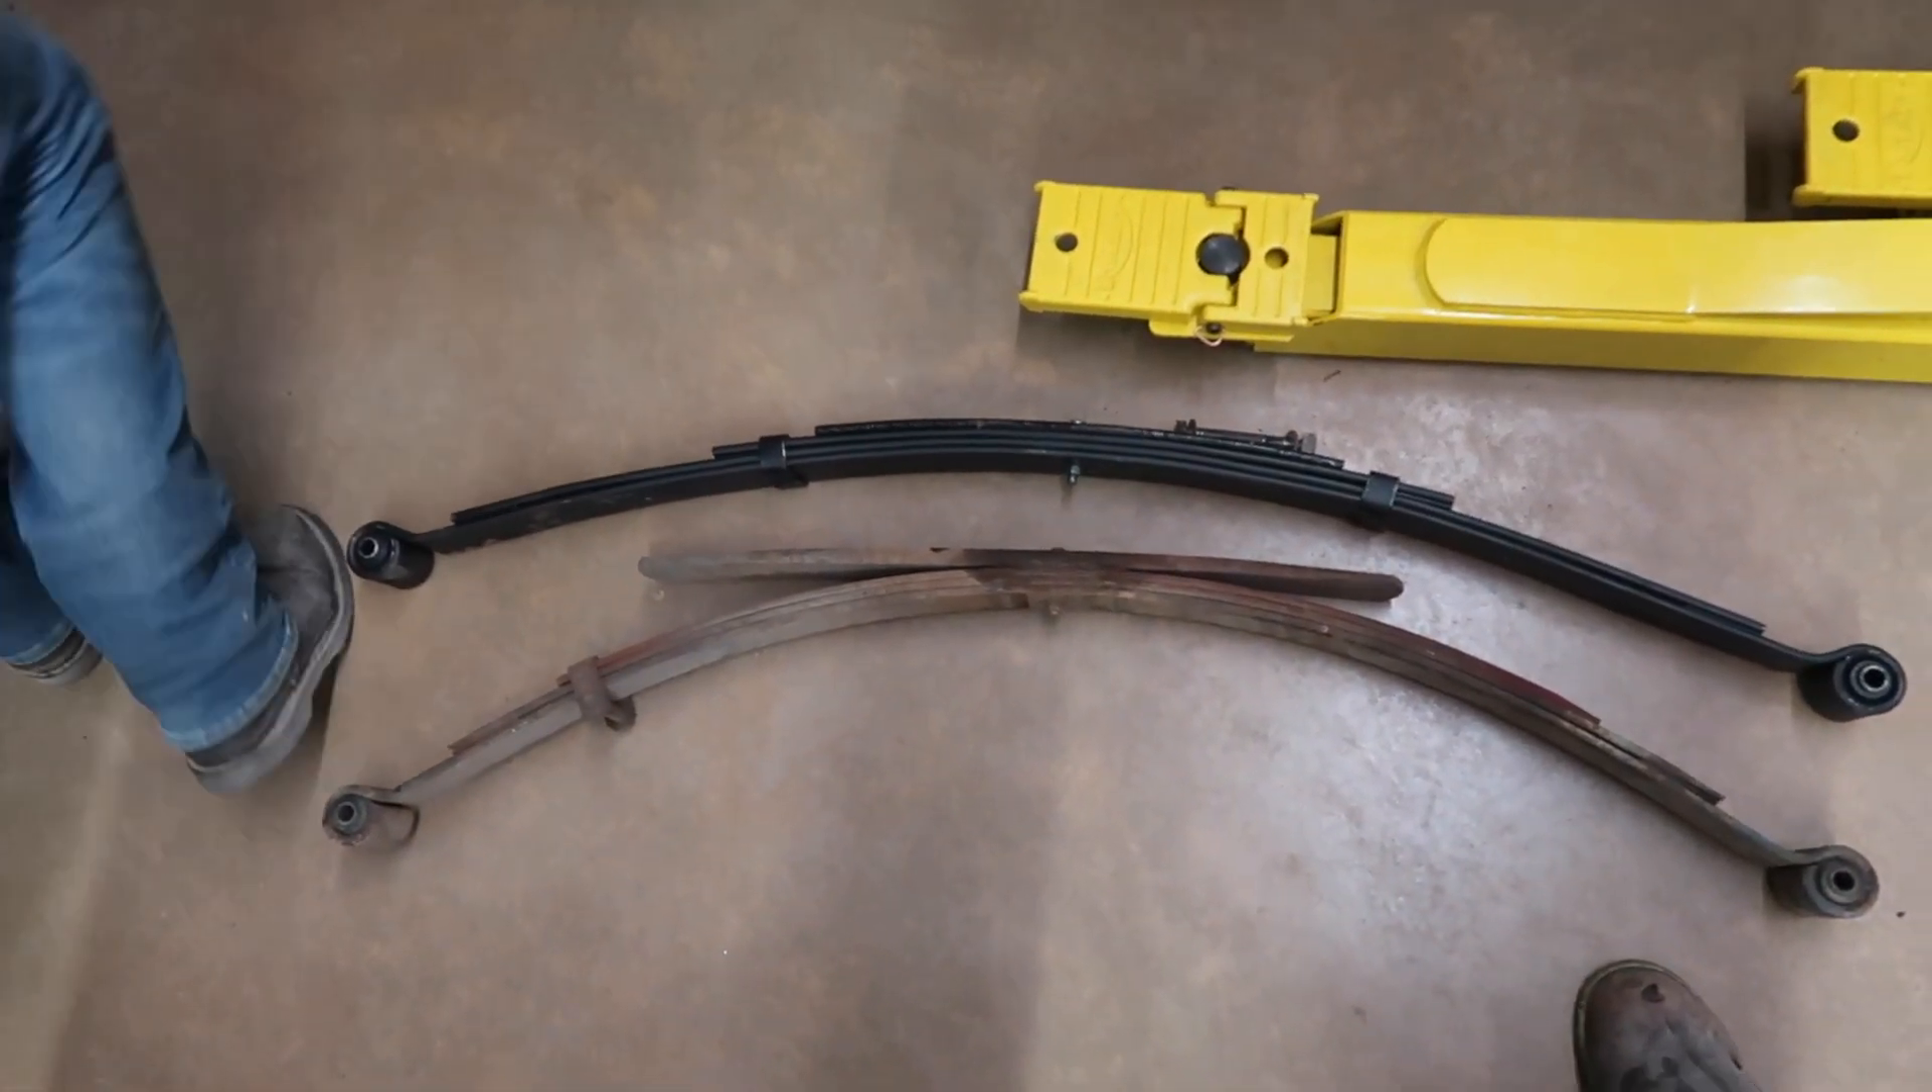All right, so we got the leaf springs out. As you can see, here's the old, and this is what we're going back with.